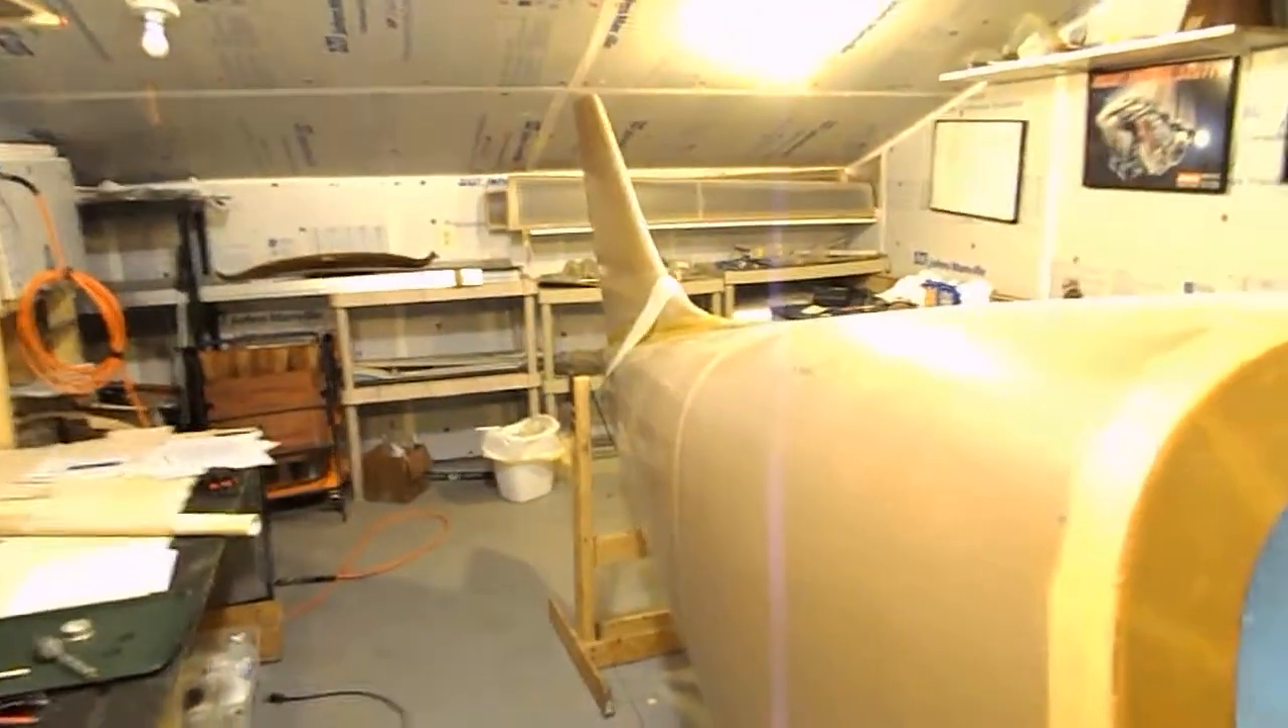I've got my vertical tail on. That's looking good.